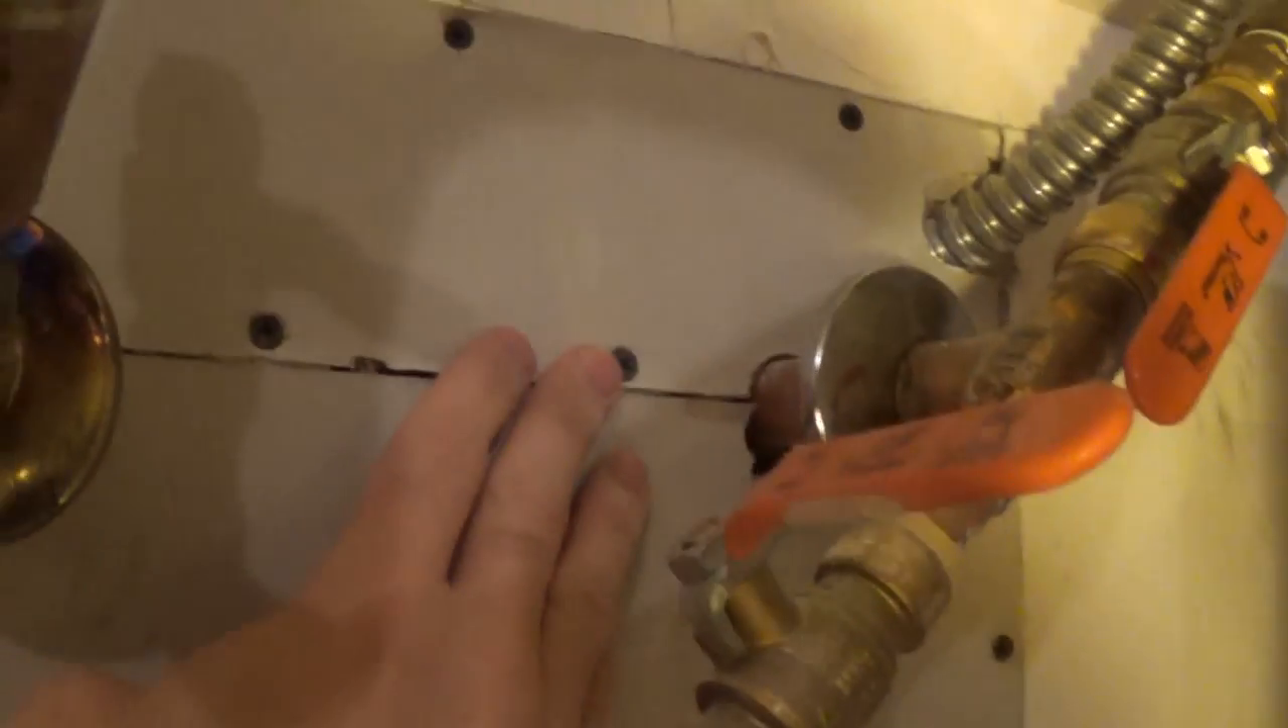I added the drywall screws and everything seems to be holding really well.